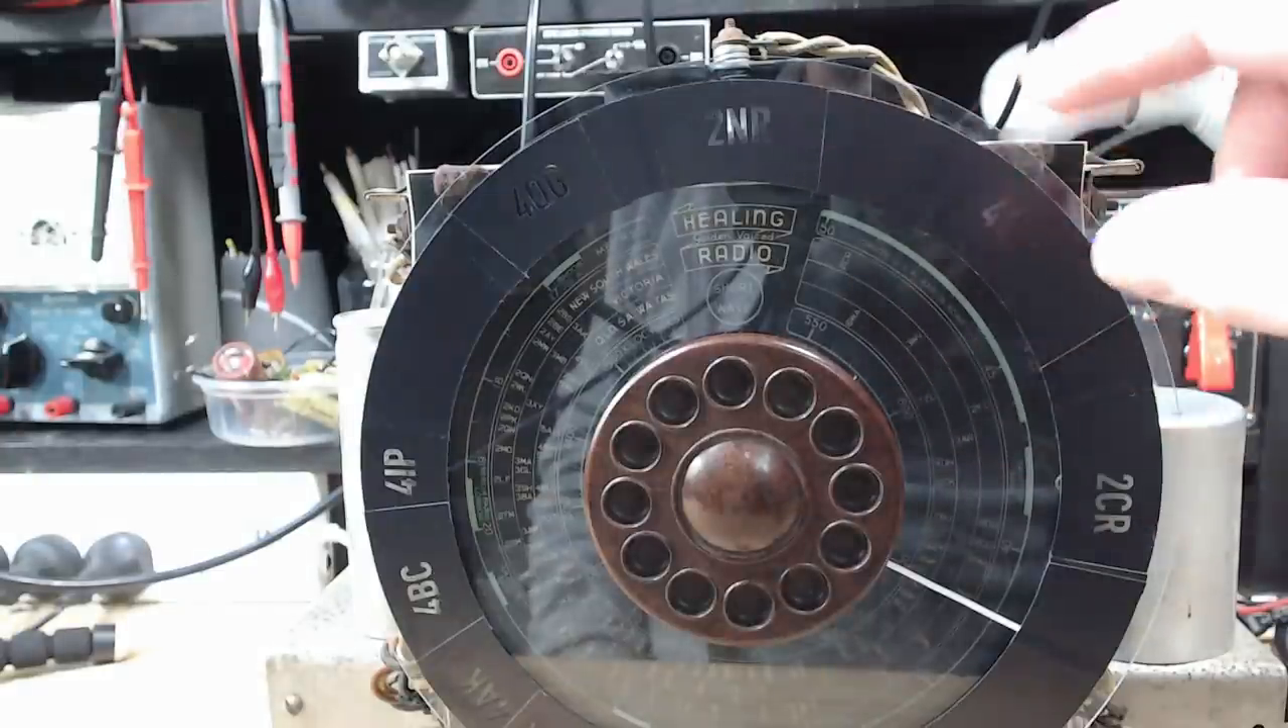I've put all the dial, letter and number stickers on and I've just filled in the gaps with more of the black sticker.